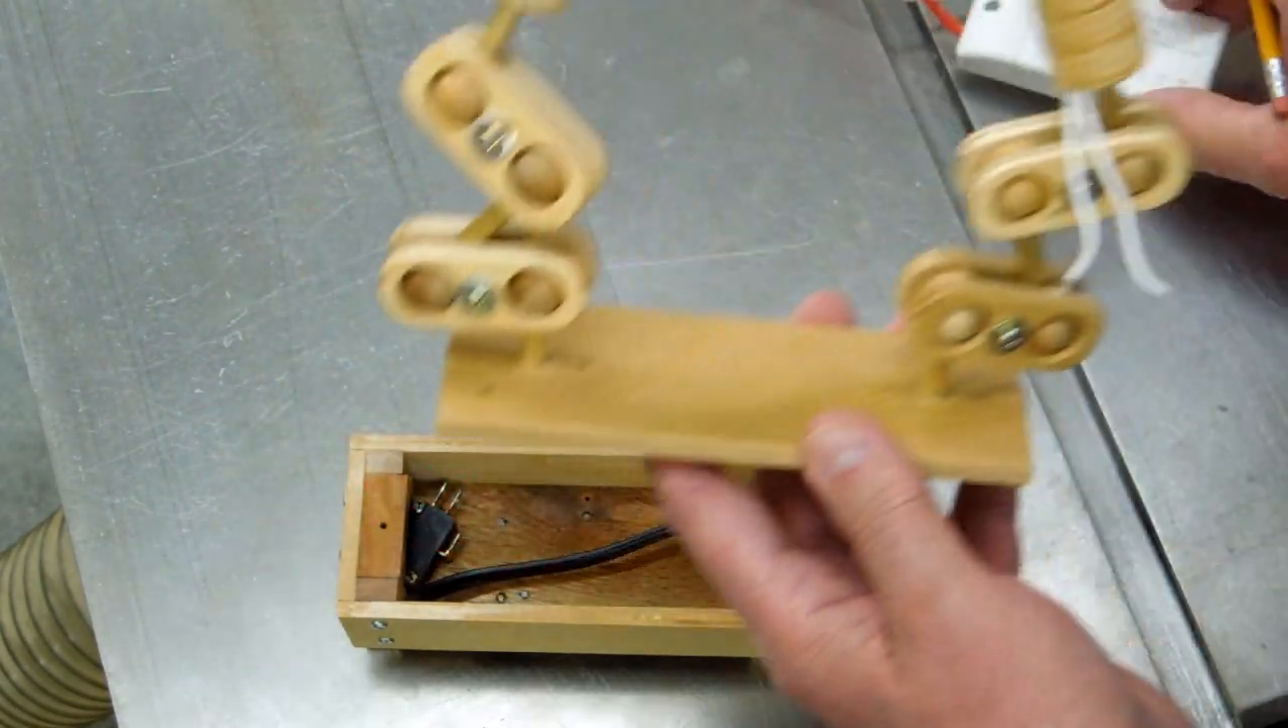I've assembled all the pieces for the flexible joints for the lights.